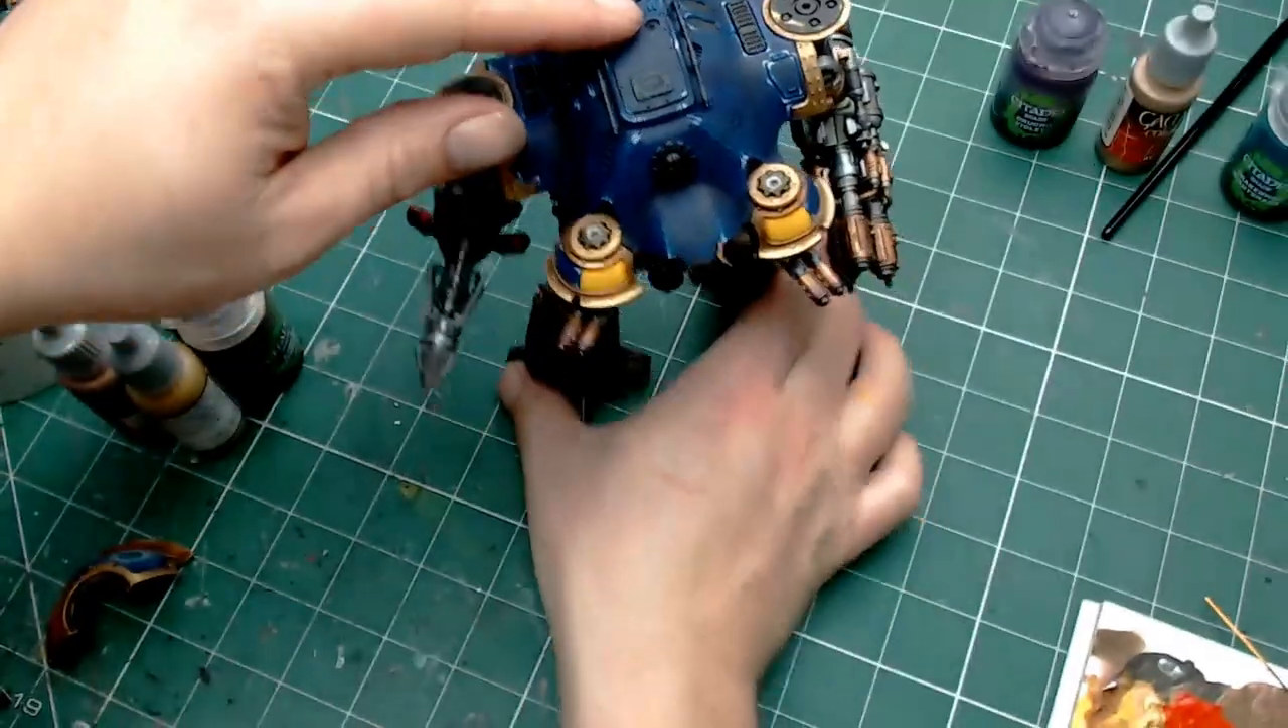So, there's no shoulder pauldrons added yet.